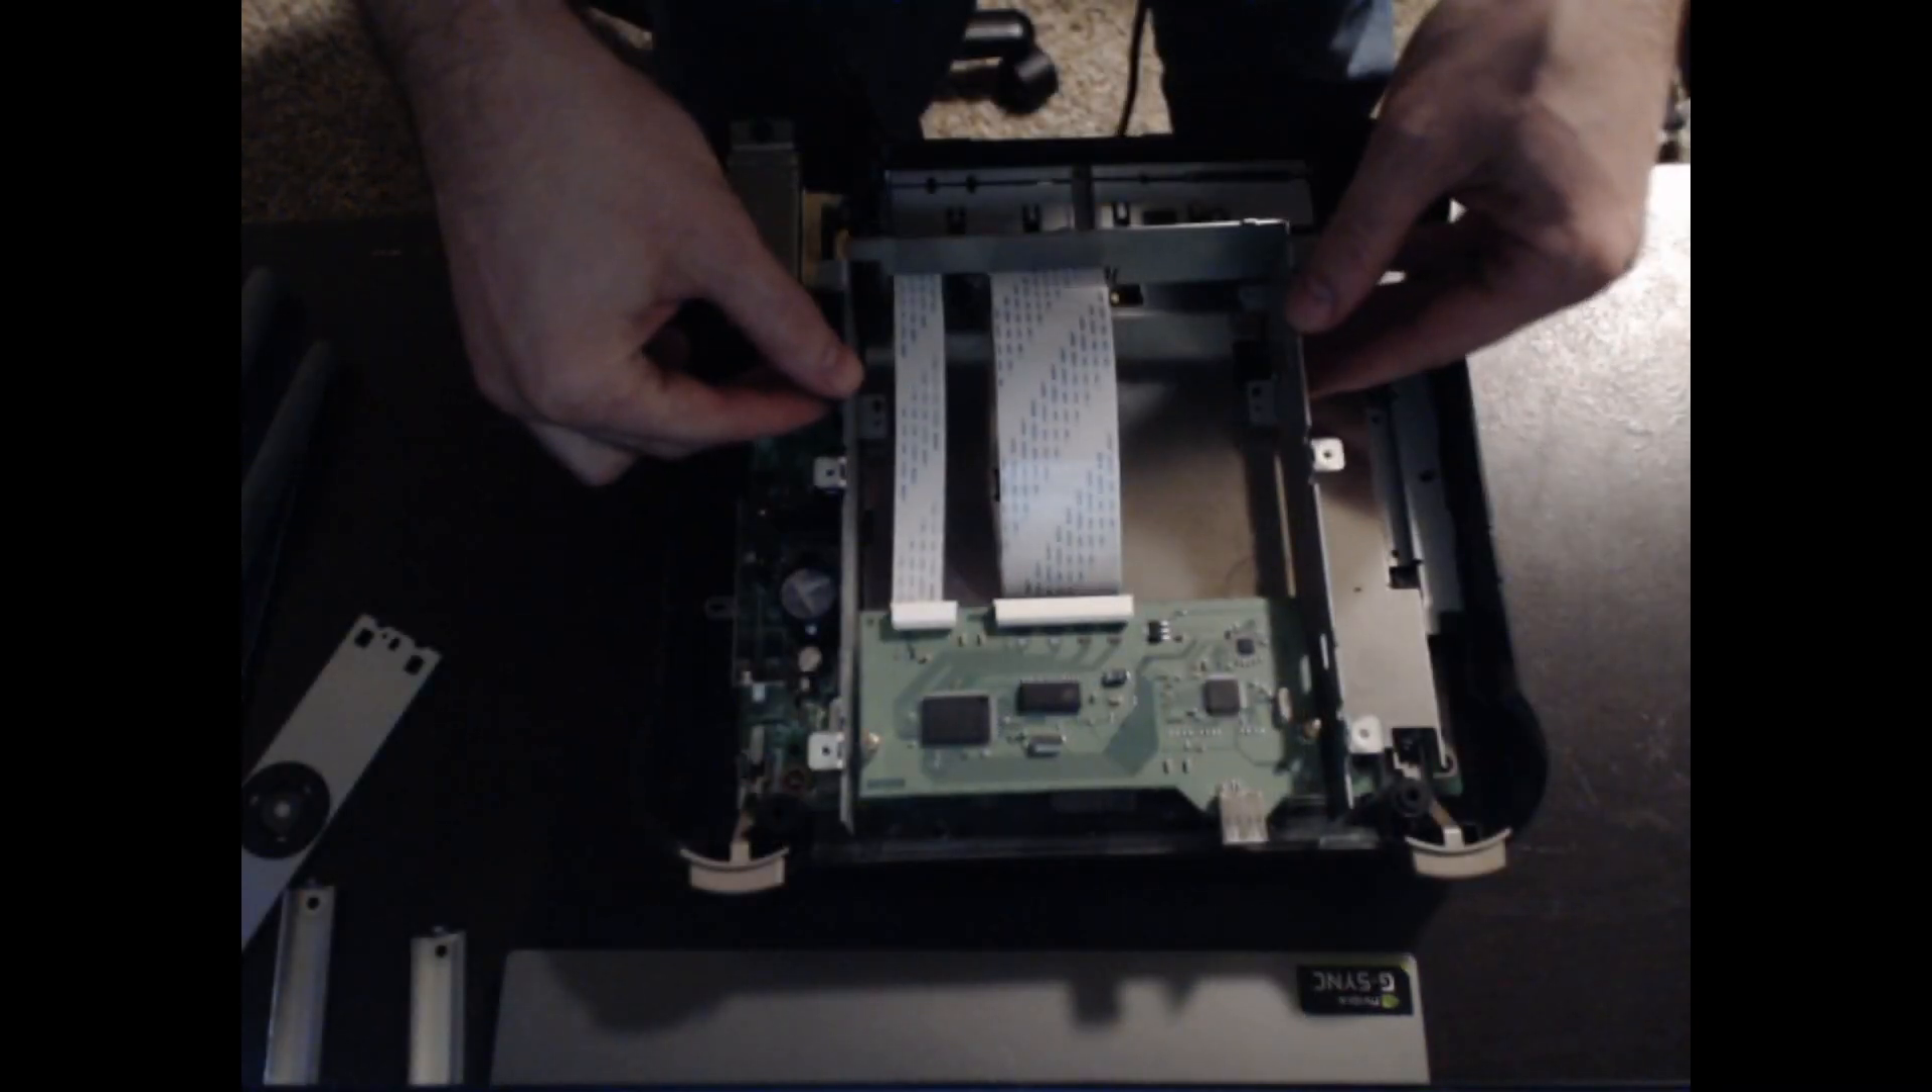And then I've got my two ribbon cables in place.